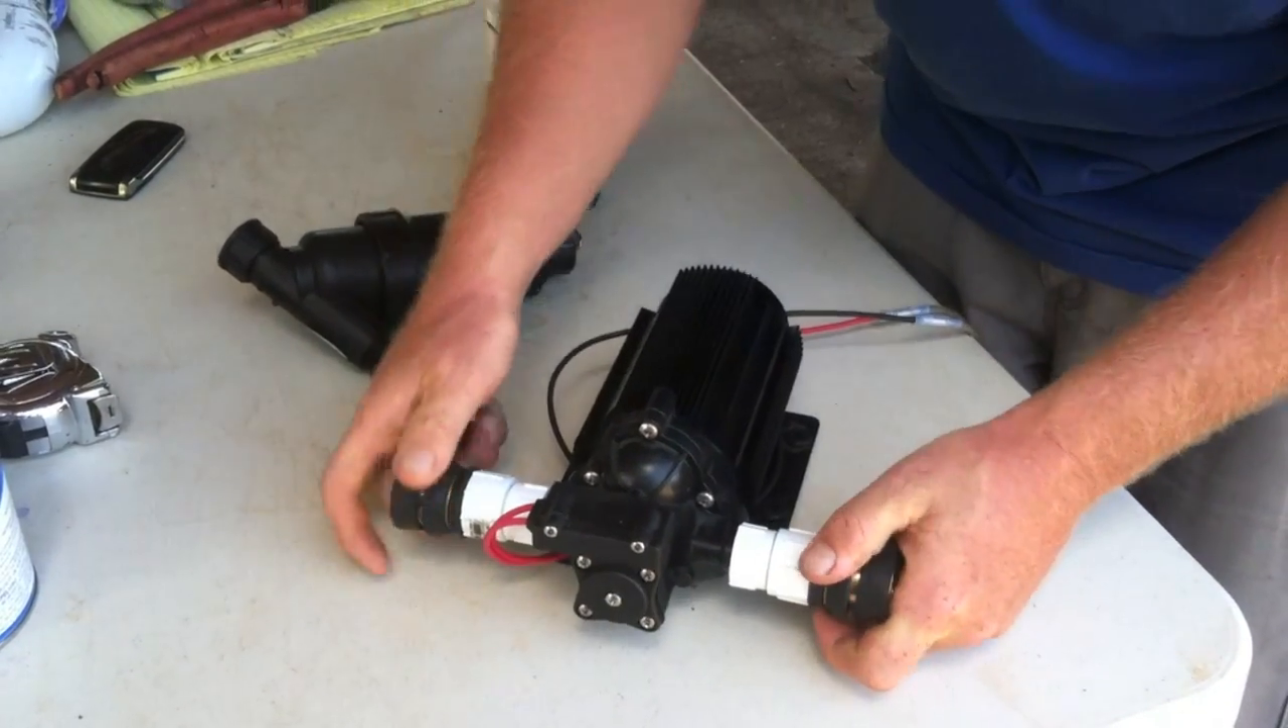Now we've got our quick connects all installed, both sides.